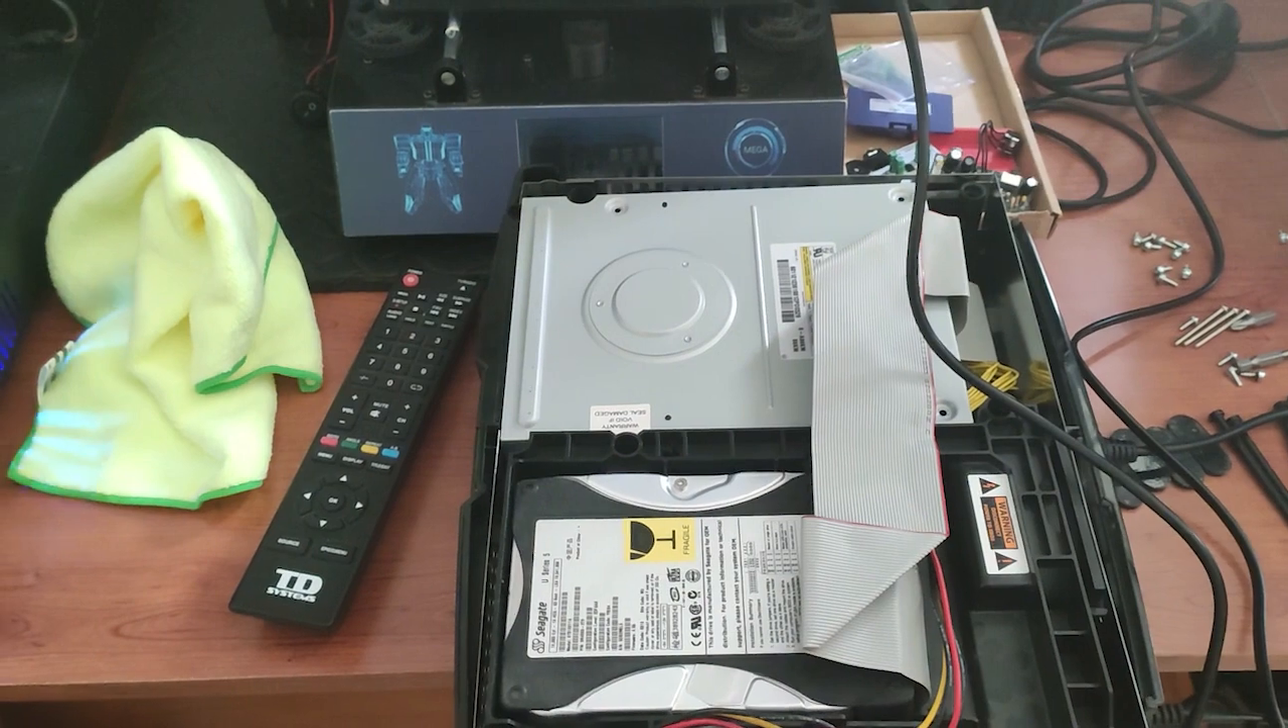Ya tengo aquí todo puesto de manera provisional, tengo todos los tornillos de la consola por ahí tirados.